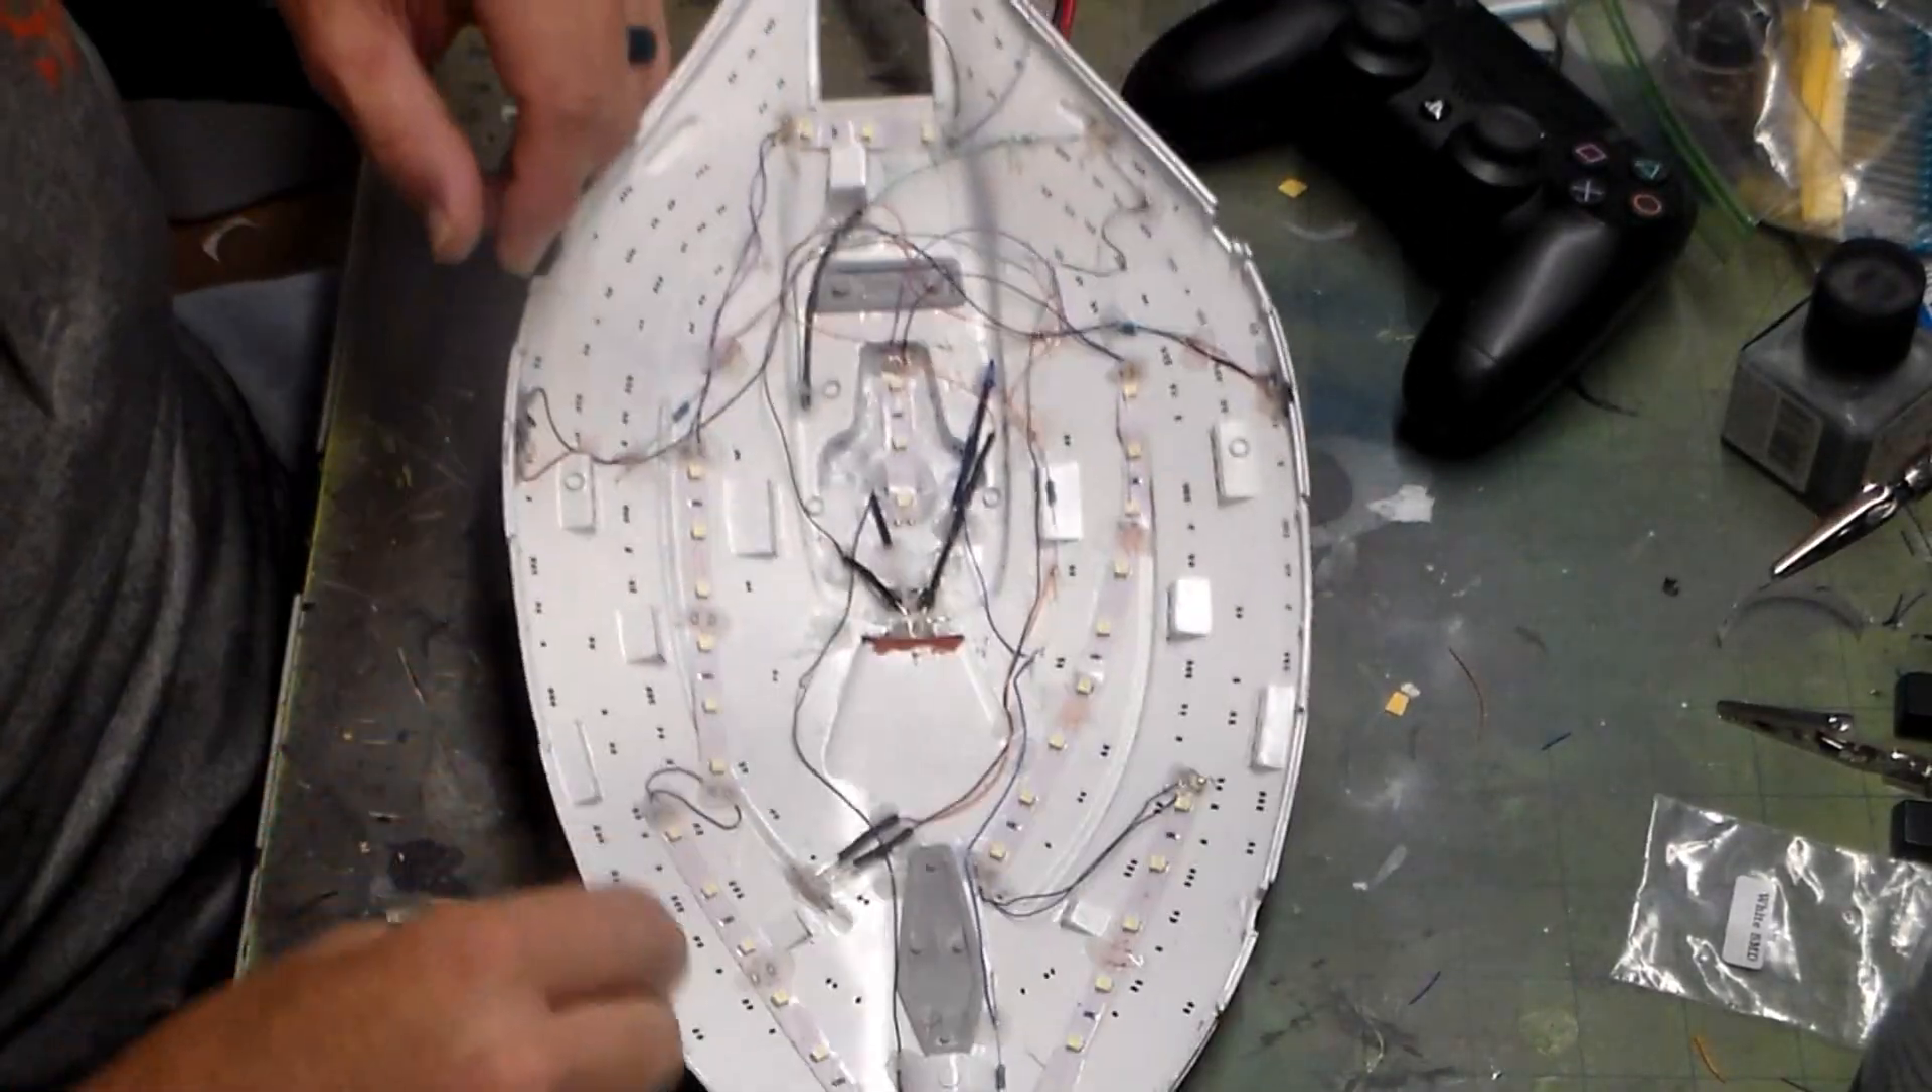Ok so as you guys can see I have all the strip tape in and I wired it in.